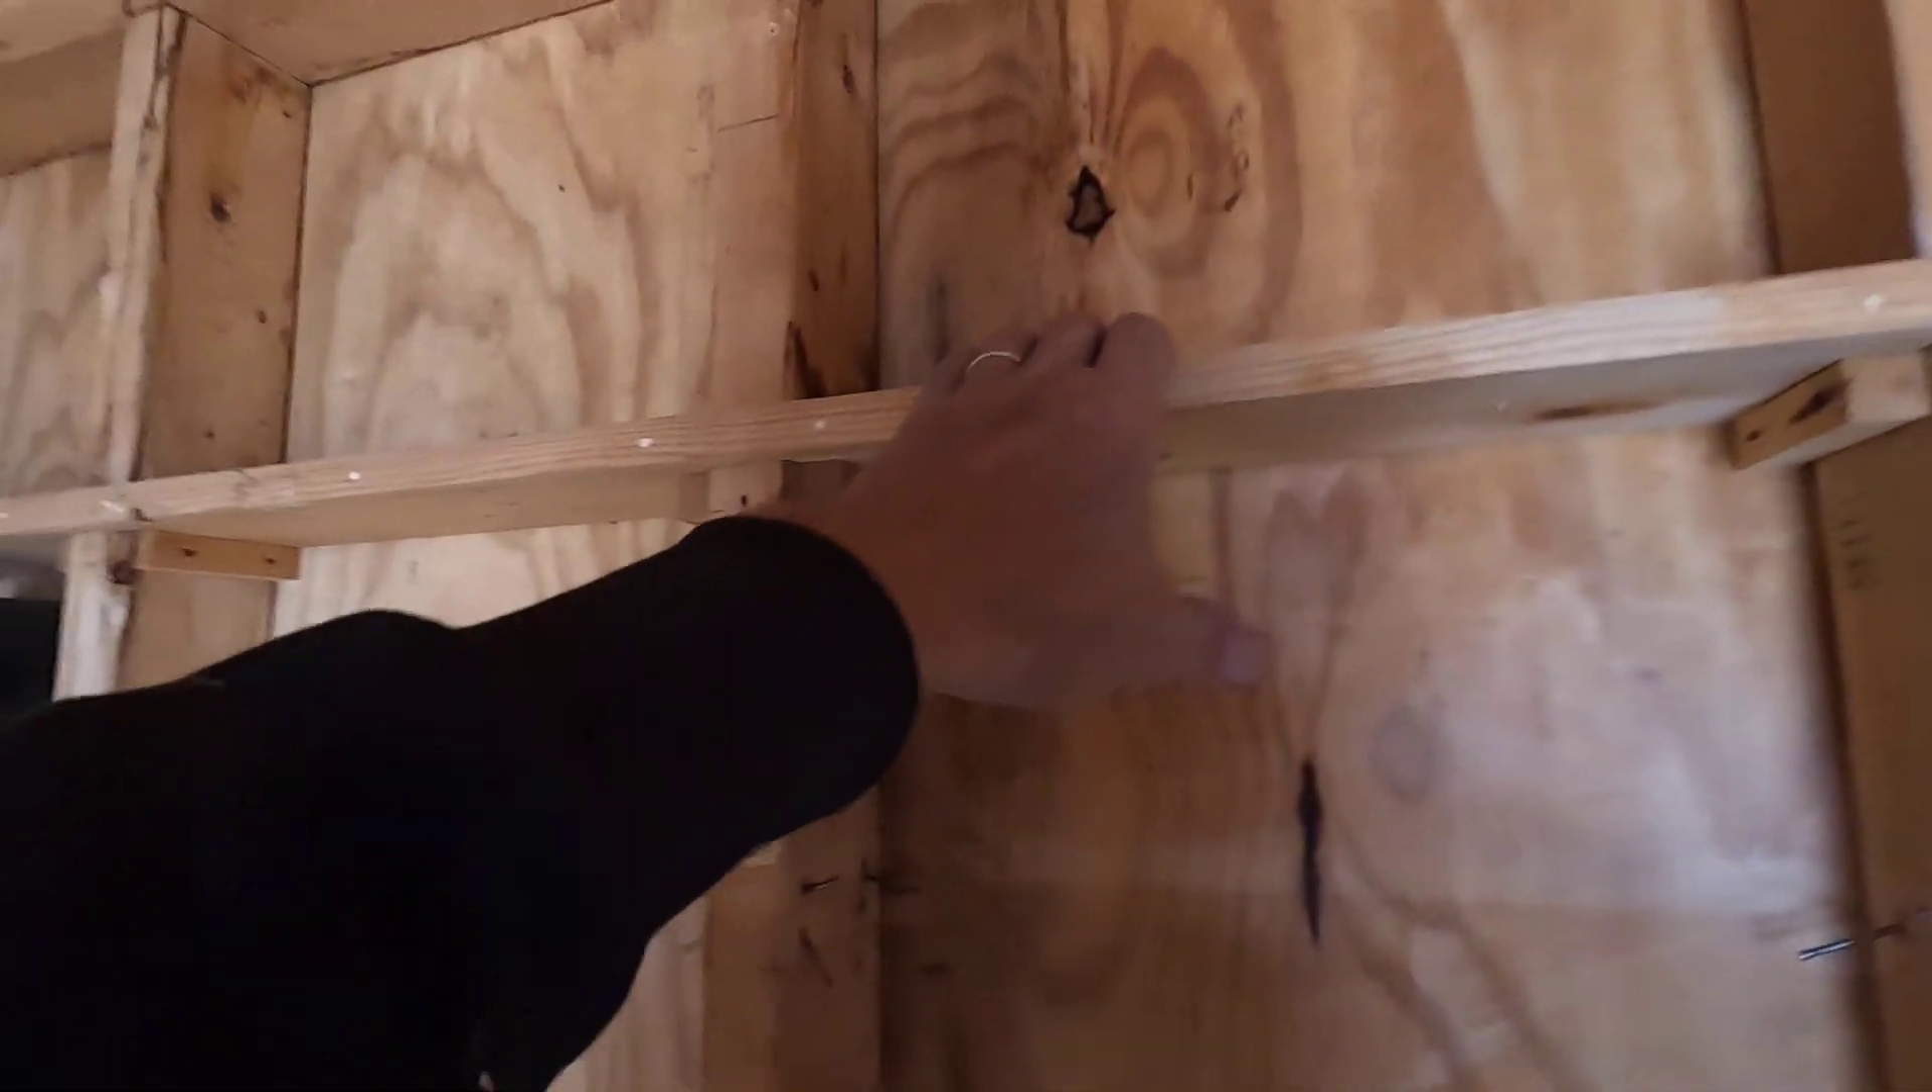I've got to get the rest of this shelving out.